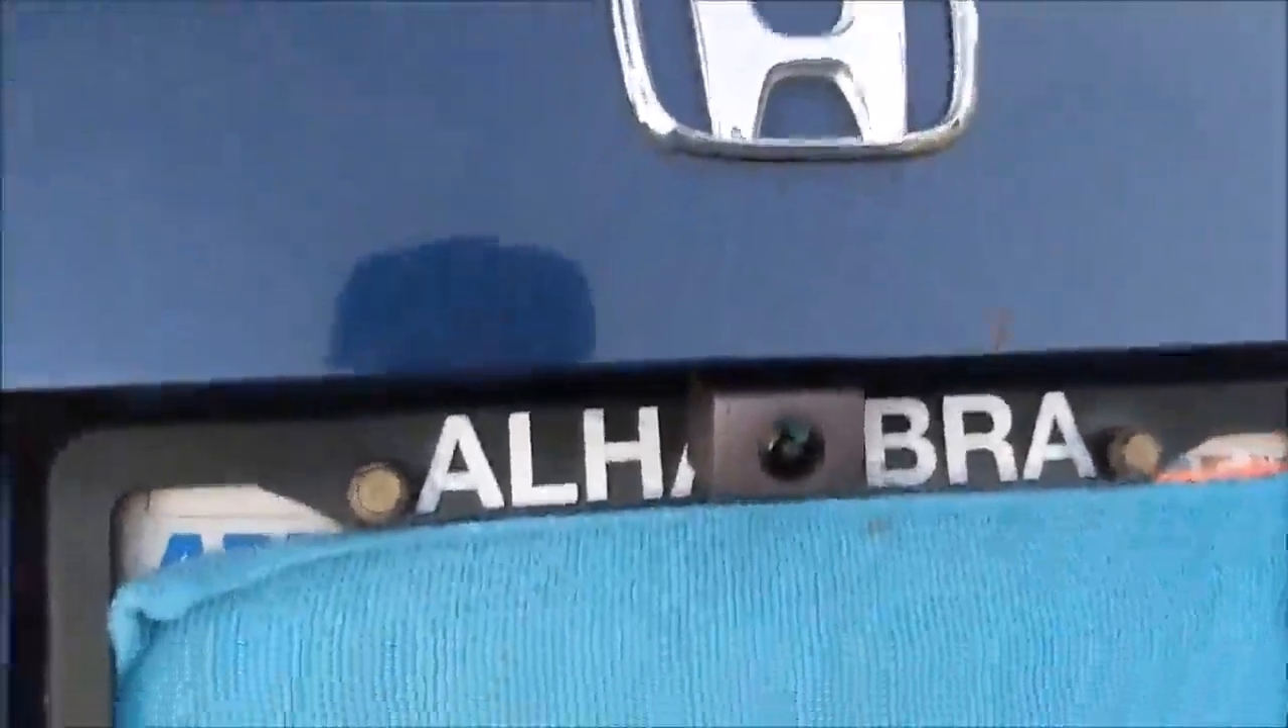And here is the camera. Not bad. Fits well. Looks decently hidden.